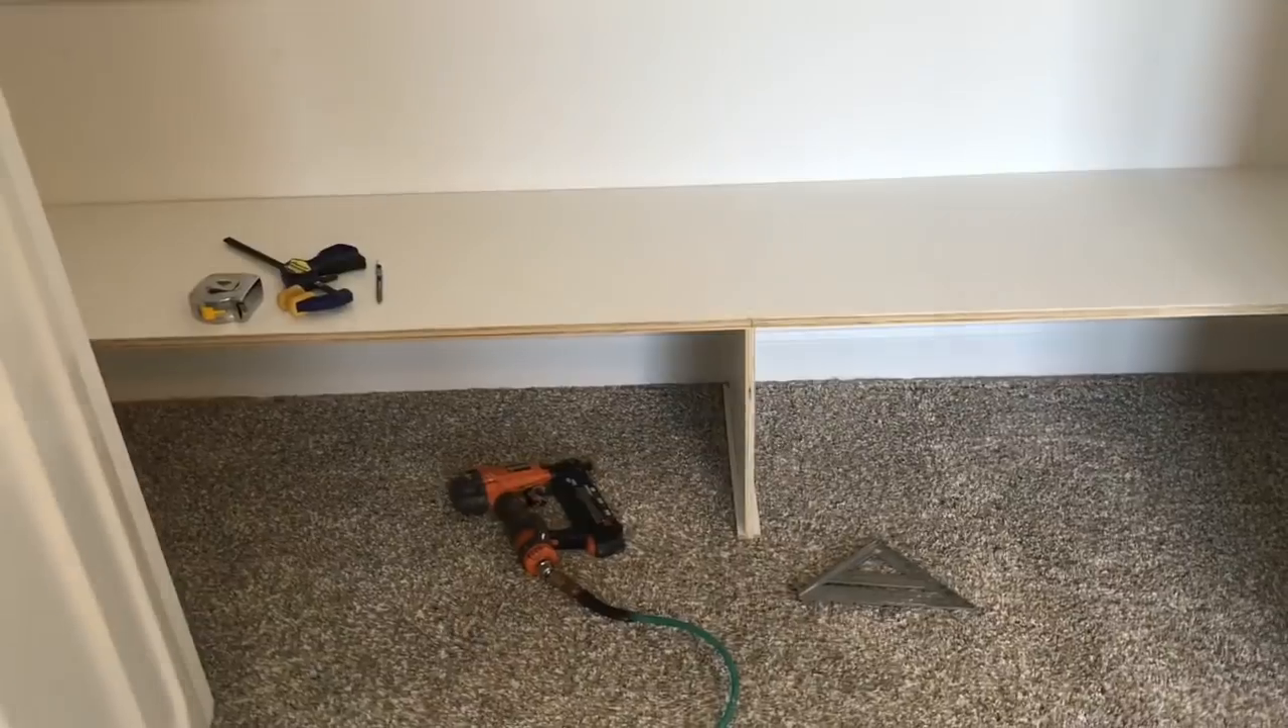And this is our lower shelf with the divider in place.